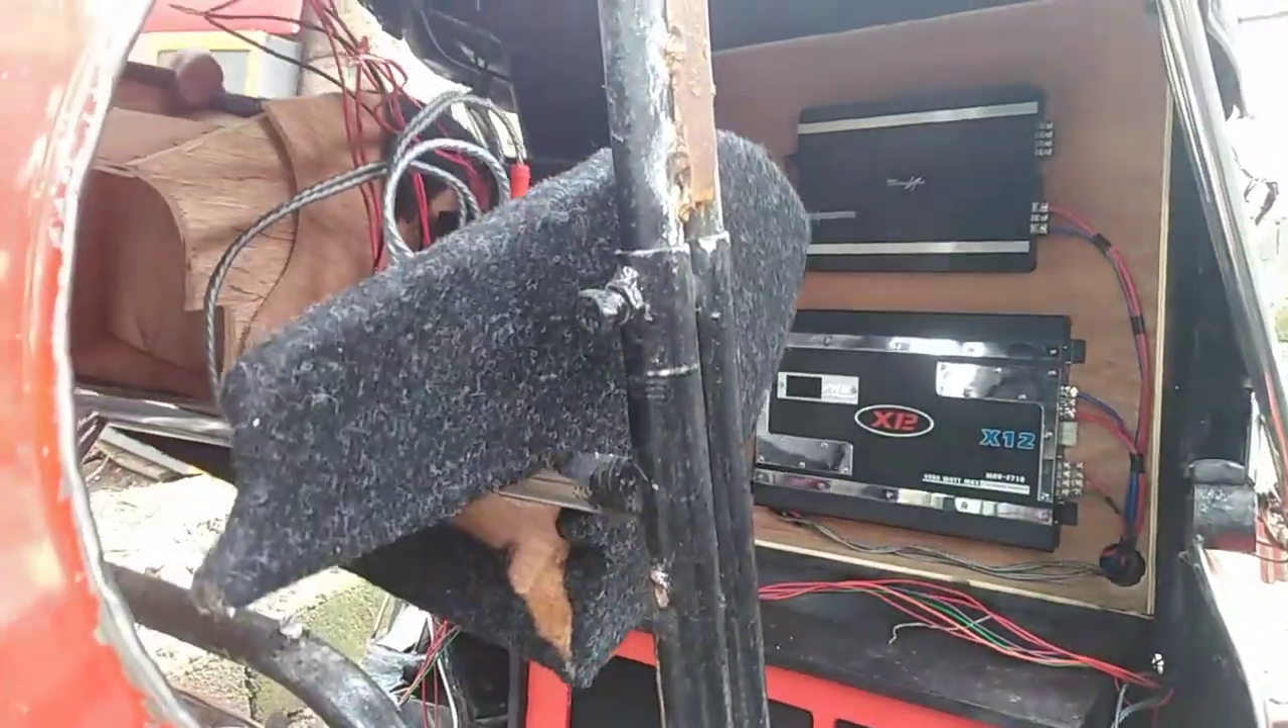Nakakabit na rin yung ating amplifier.